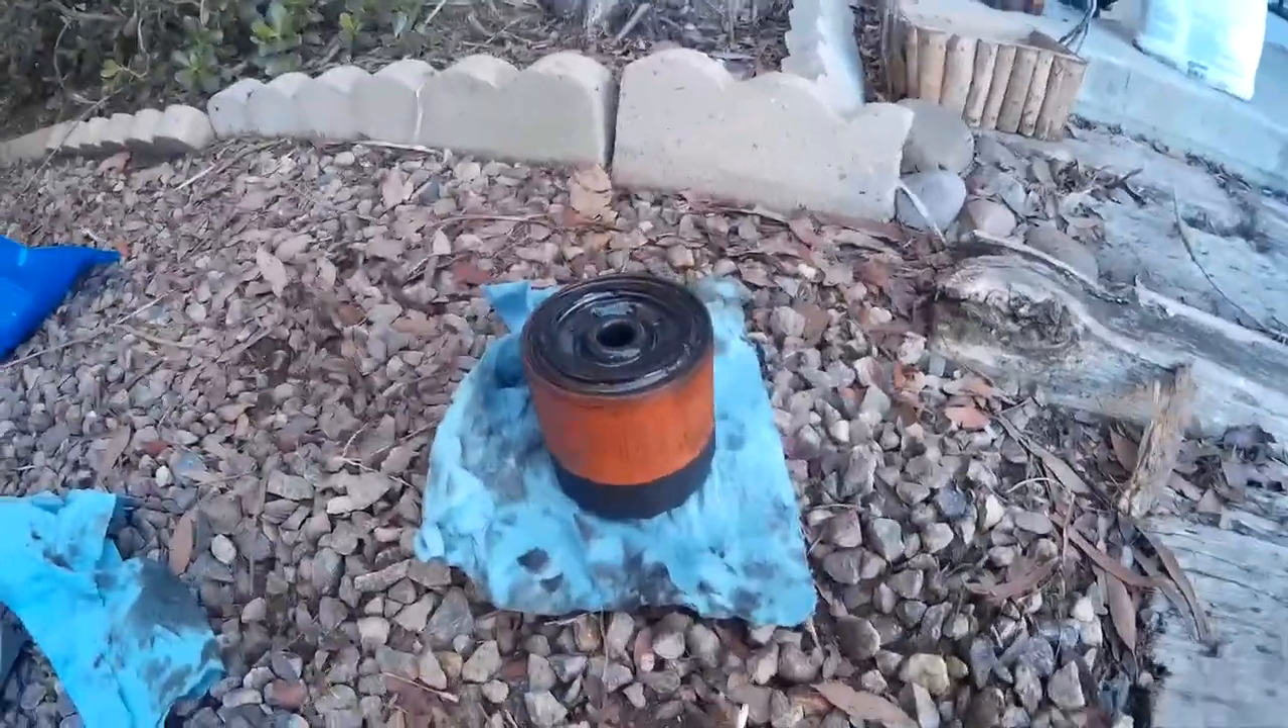I managed to get the old oil filter out.